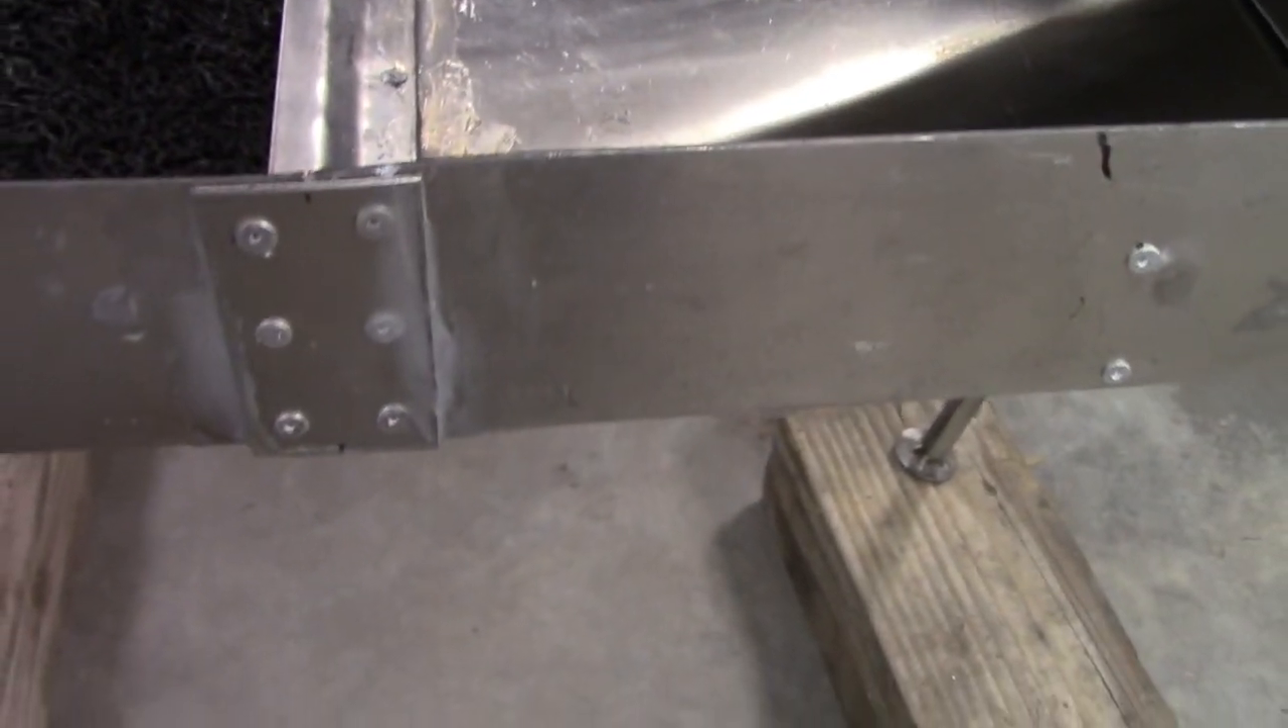And if you can see in here, yeah, you can see that this plate right here, it's now riveted in.